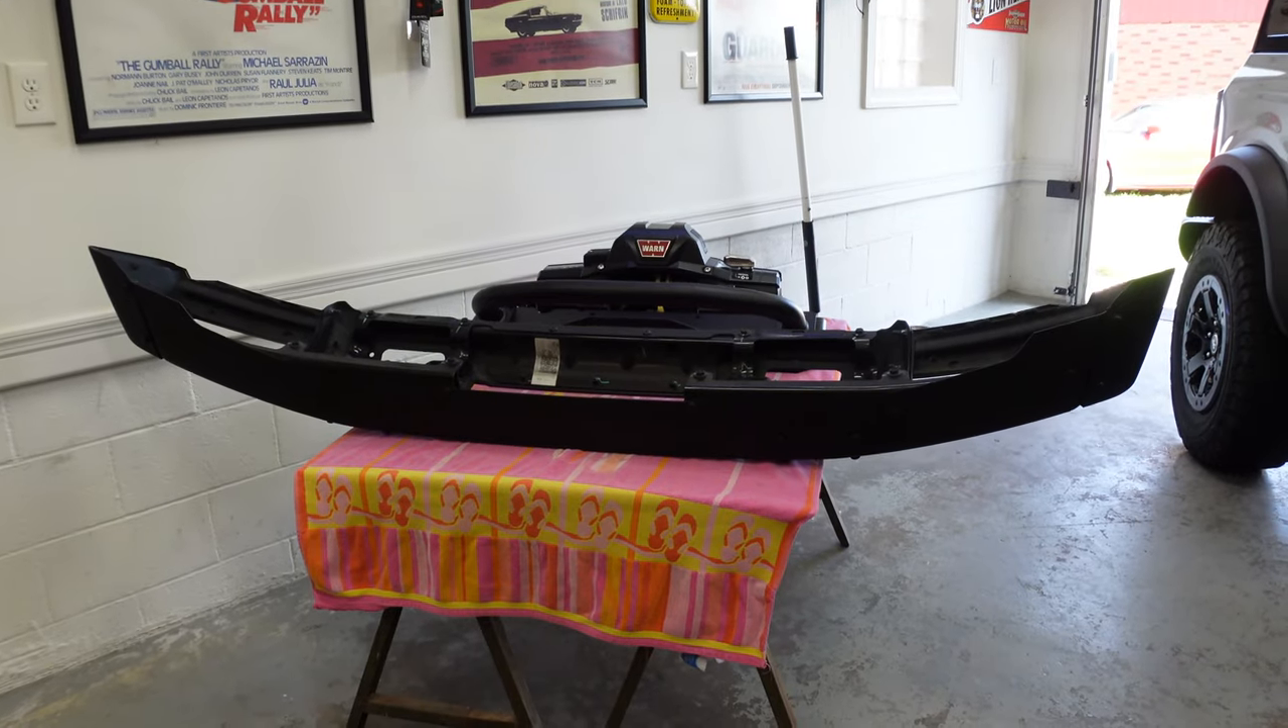So we have our bumper off.